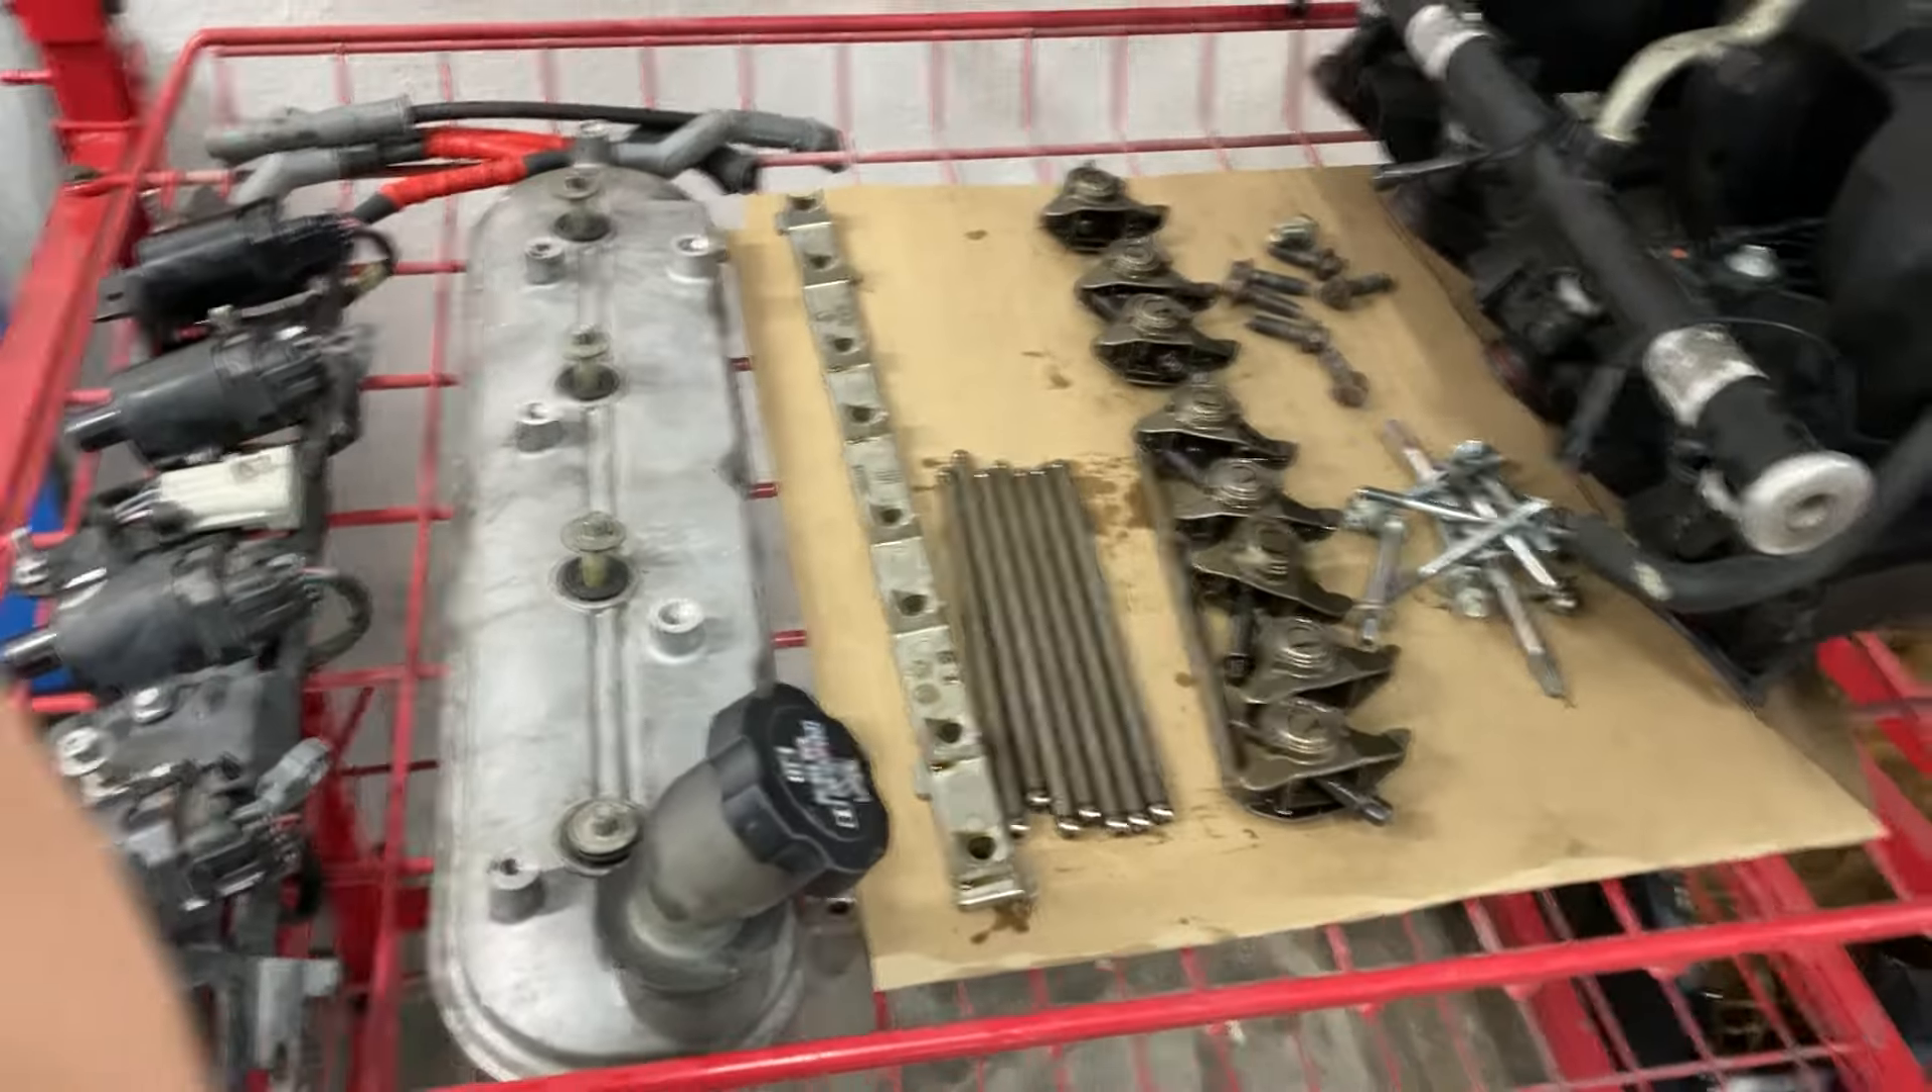So I took all the rockers off, pulled out all the push rods, and then moved on to the exhaust.